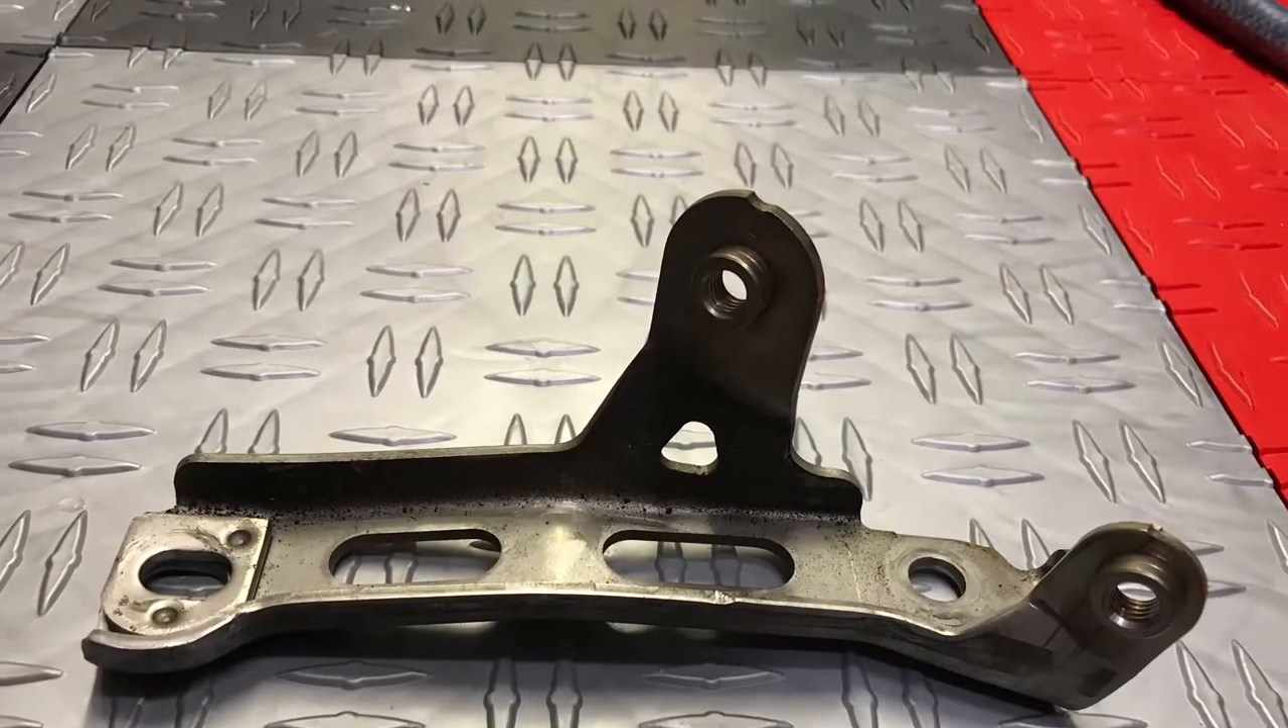There was also a retaining bracket that bolts to the engine from the catalytic converter out and I removed that as well.